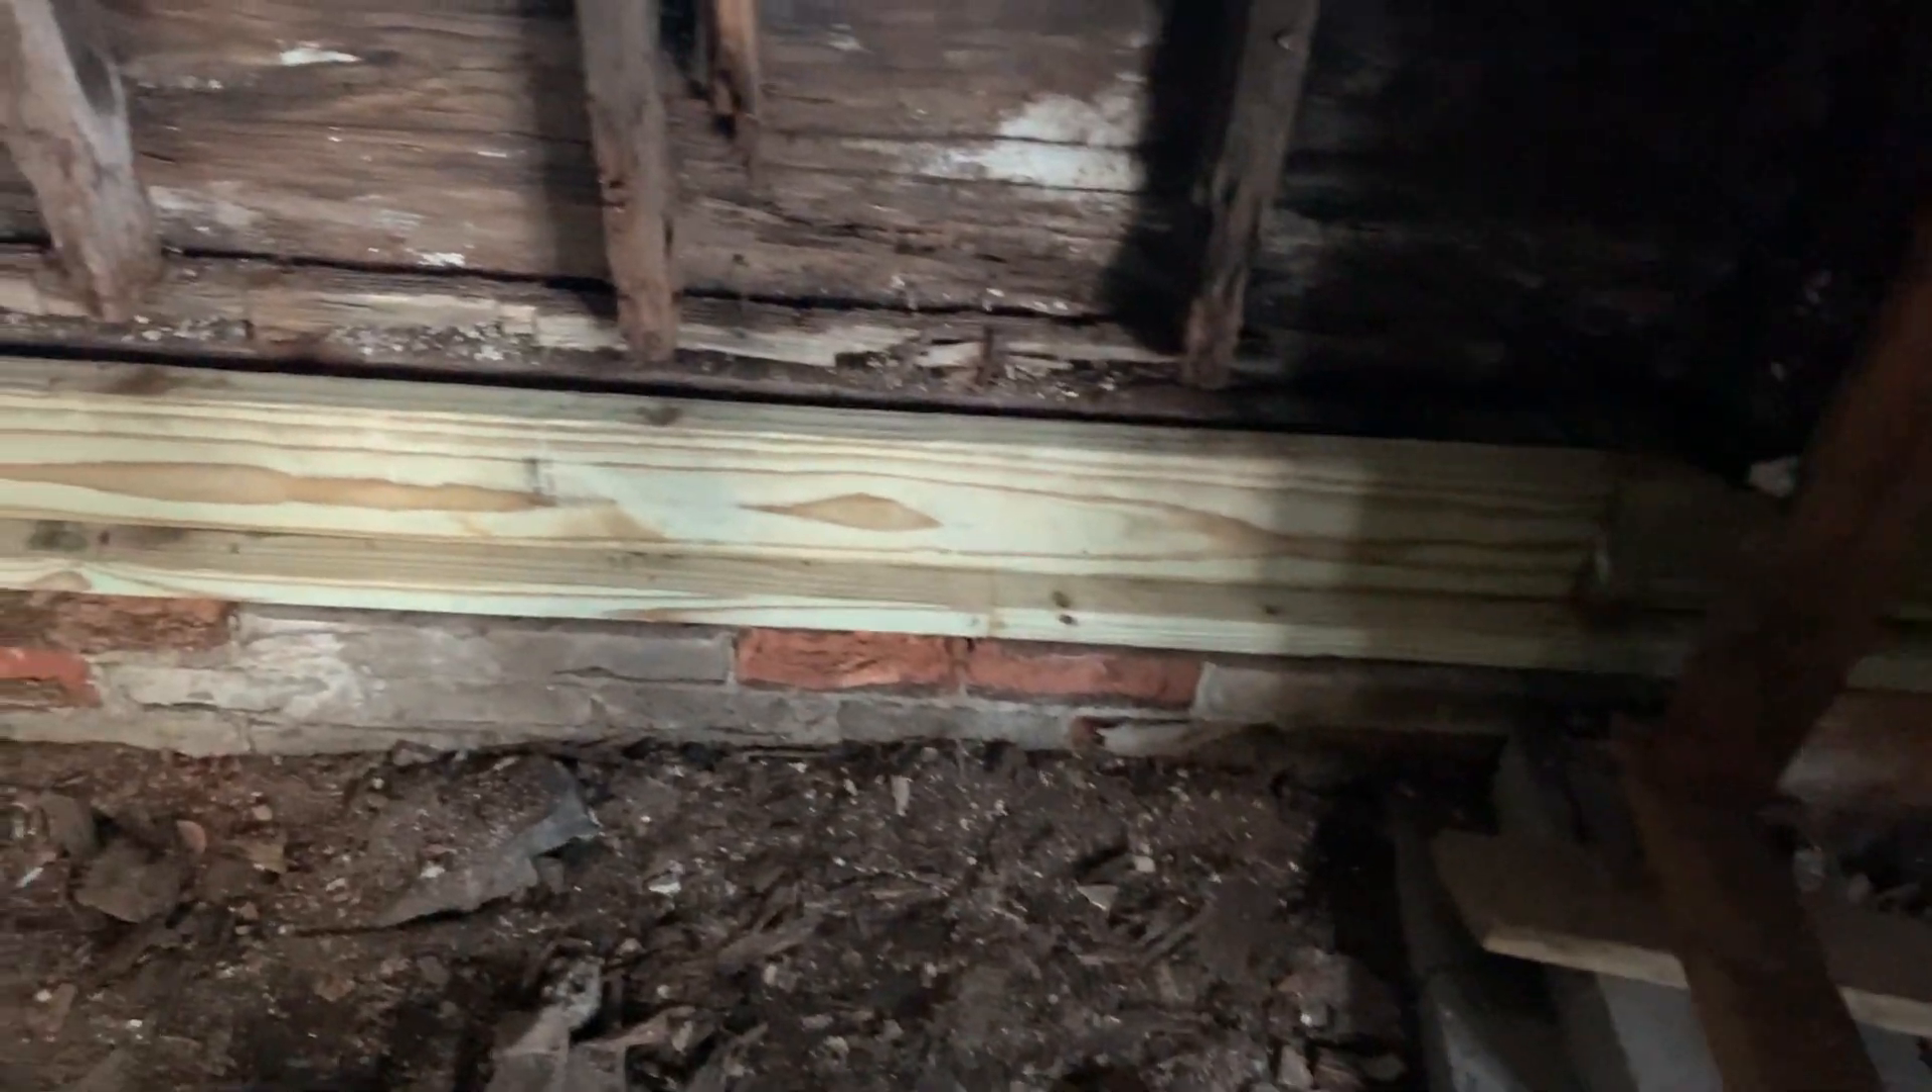In the entry I have installed the new sill plate and rim board over here.